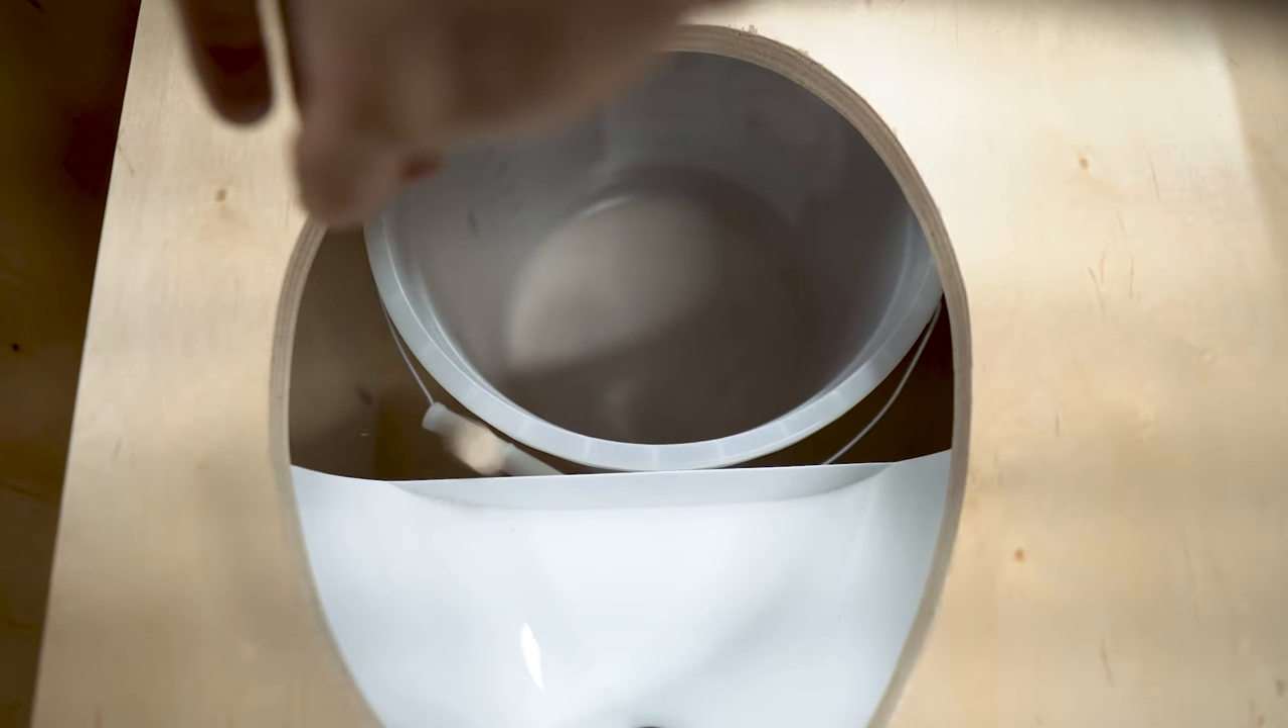As you can see there are gaps between the round number two bucket and the urine container, which can cause a huge mess if we're not careful.